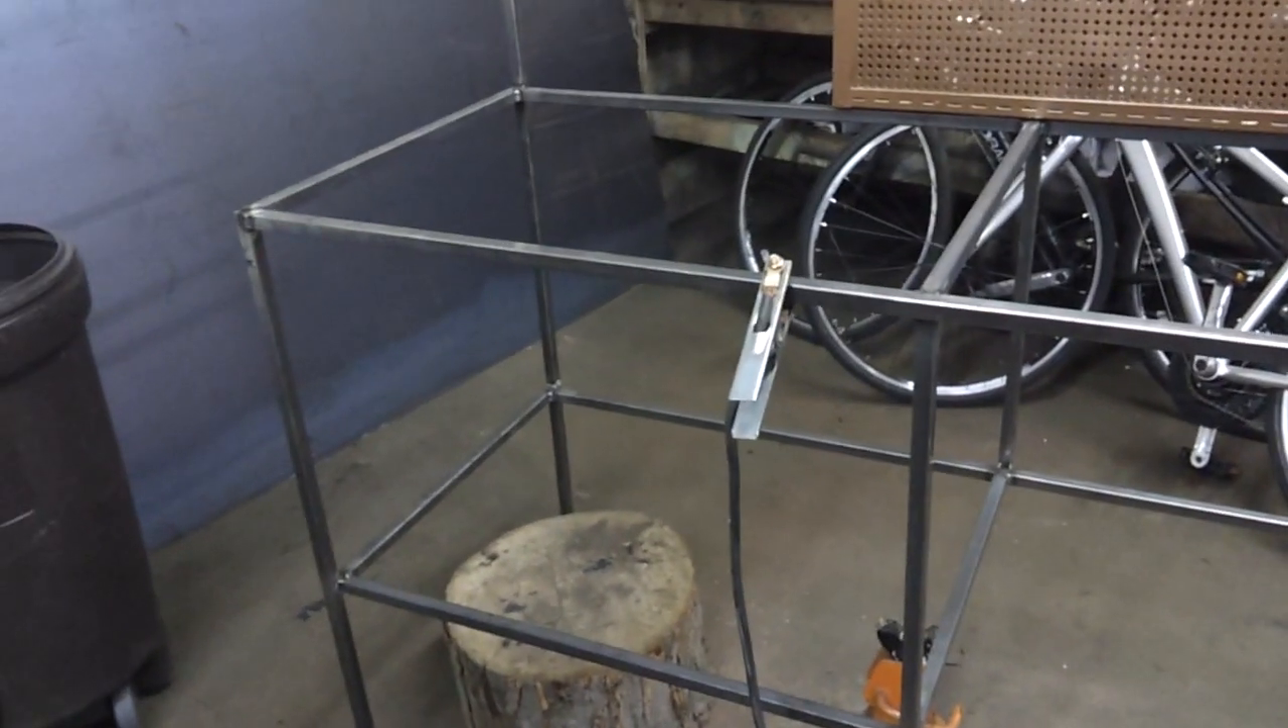I've got the cabinet area framed out.